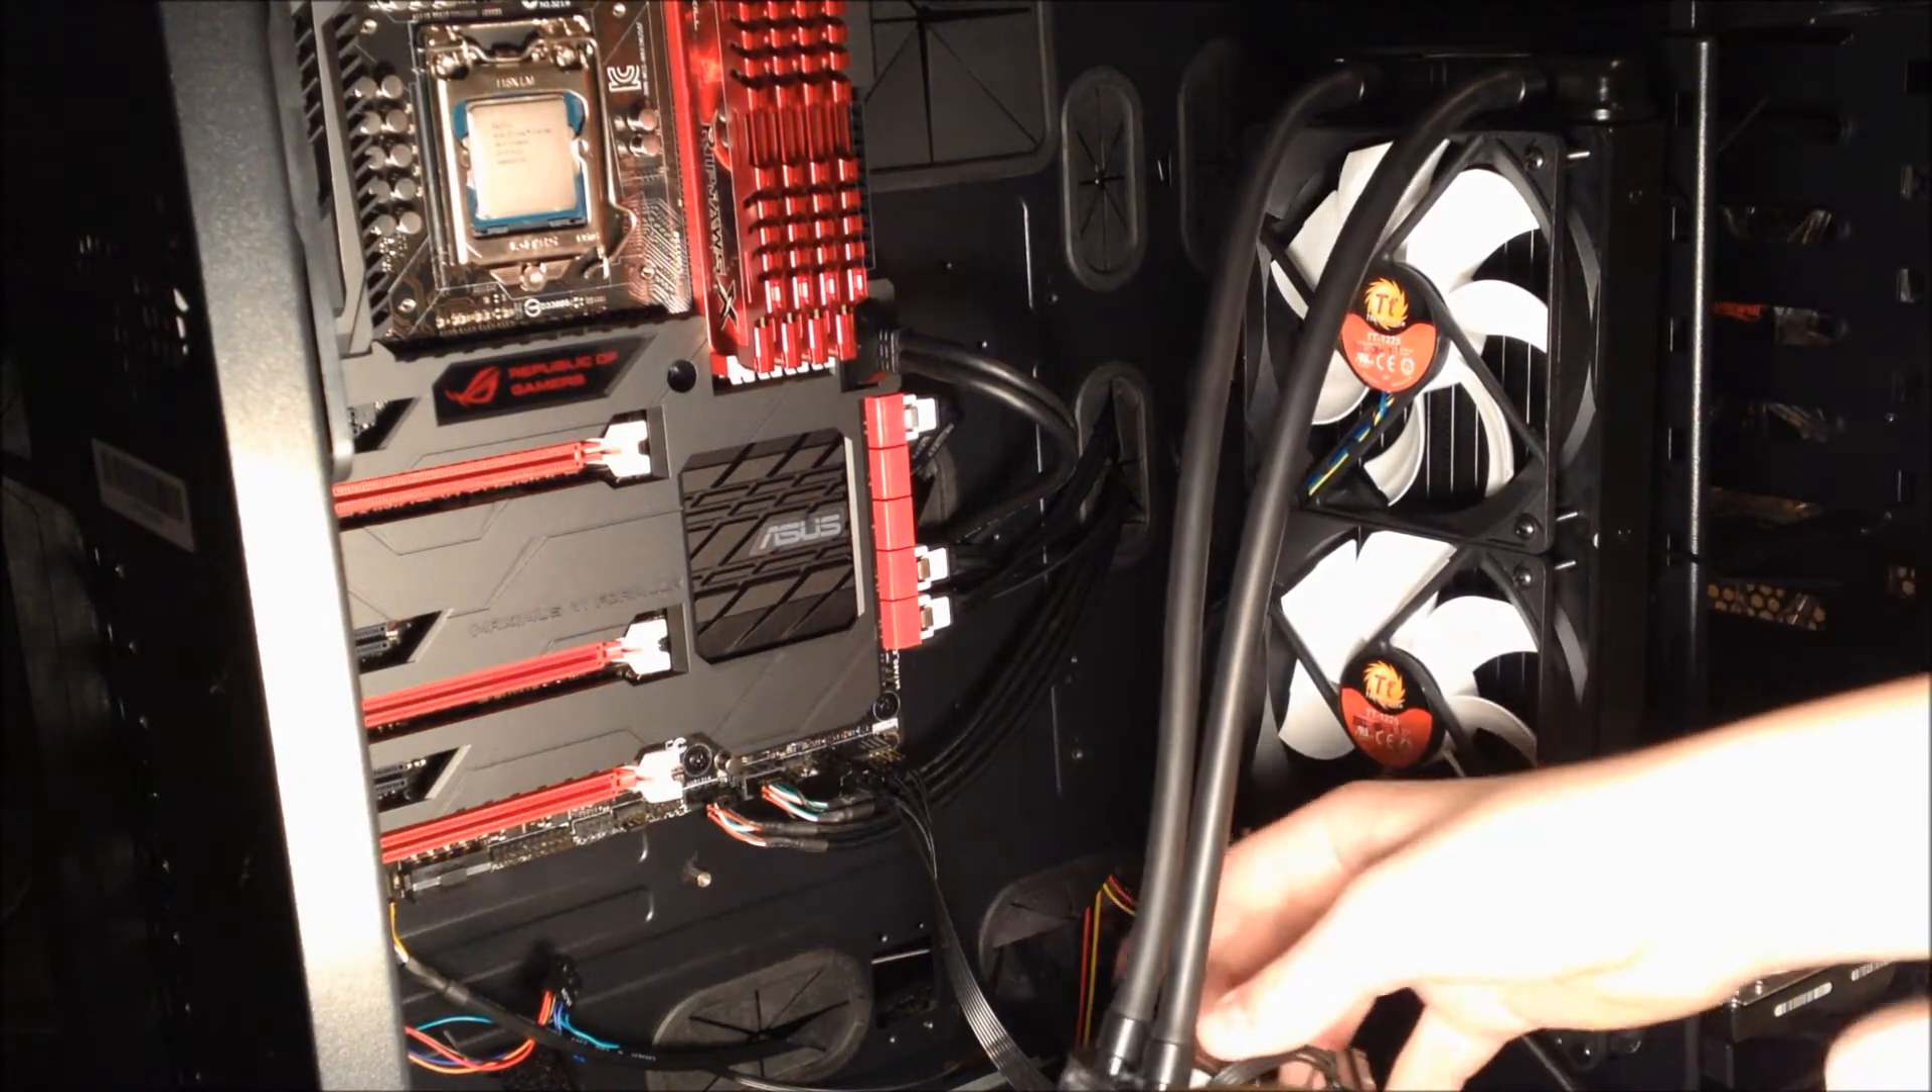Now i didn't hook up the actual cooler yet.